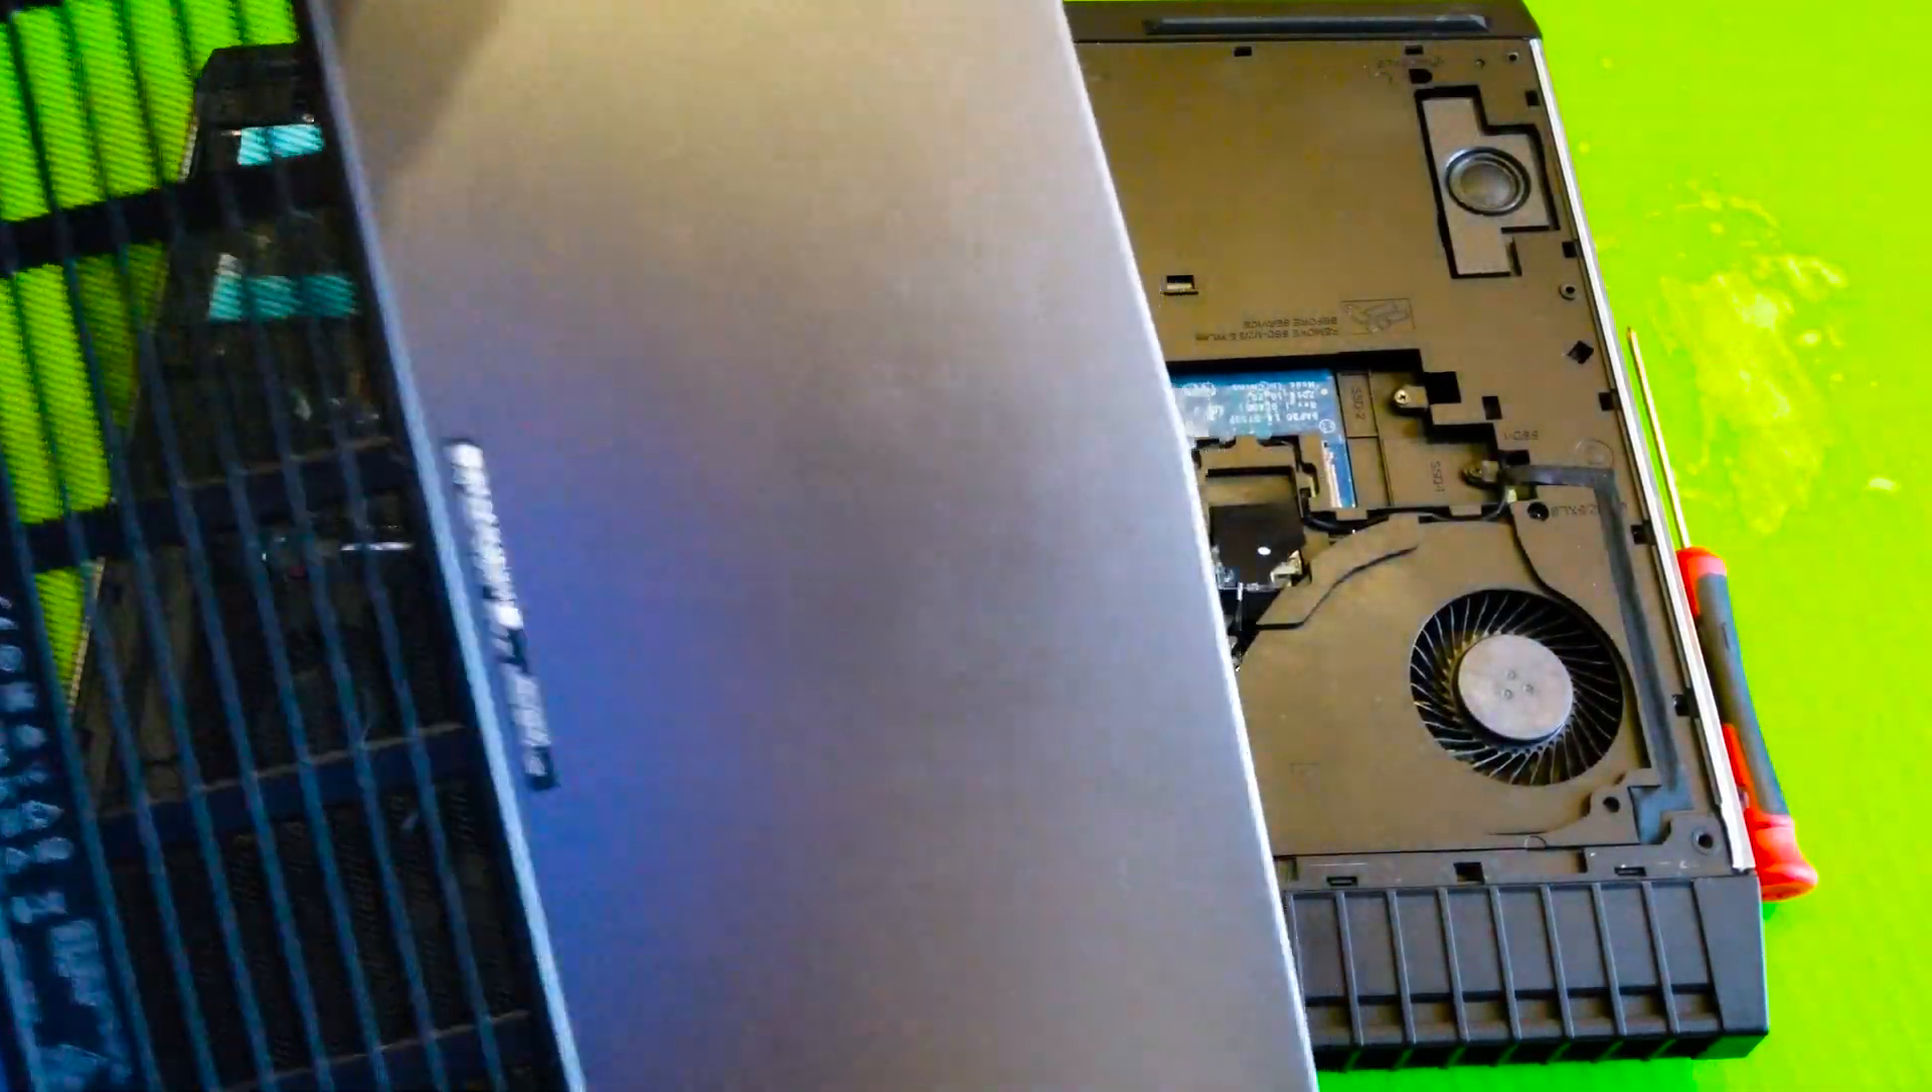All right so the back panel is off.